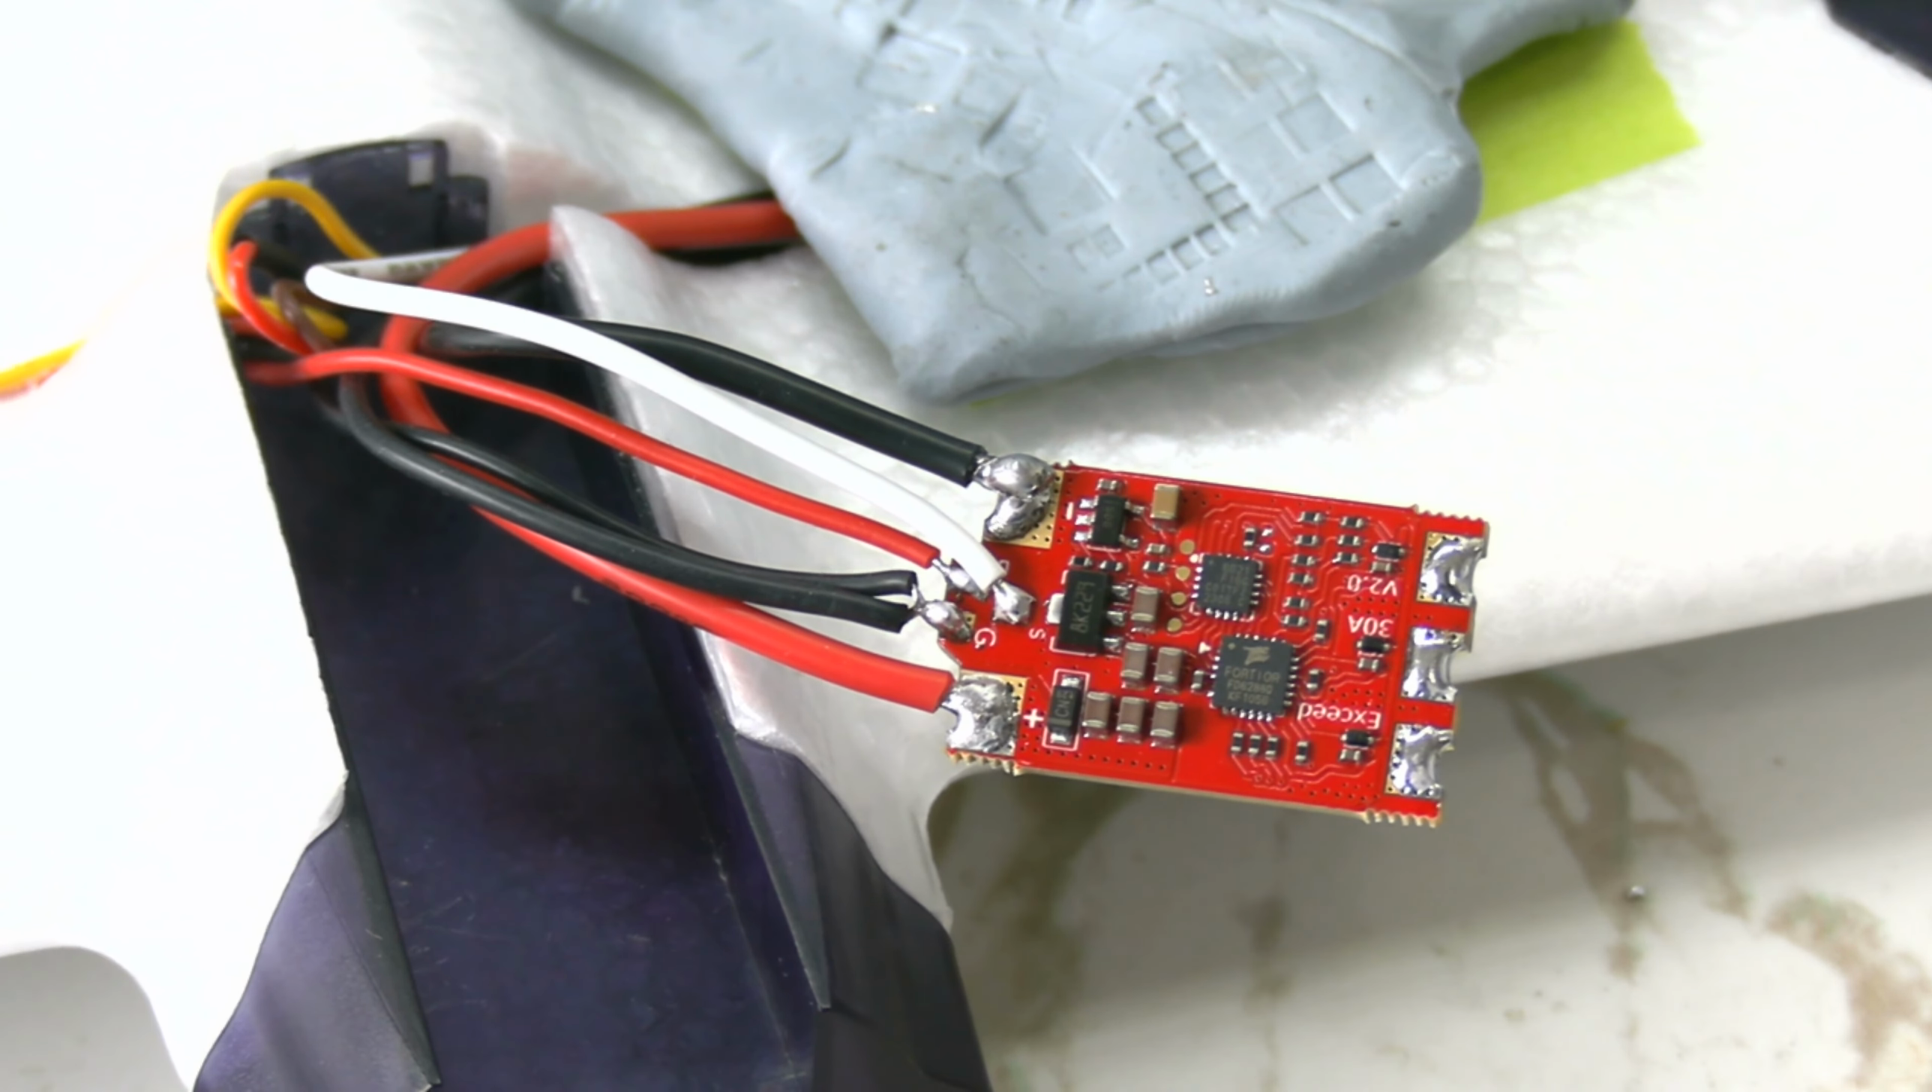So the uh speed controller is soldered that's everything going into the aircraft is soldered.